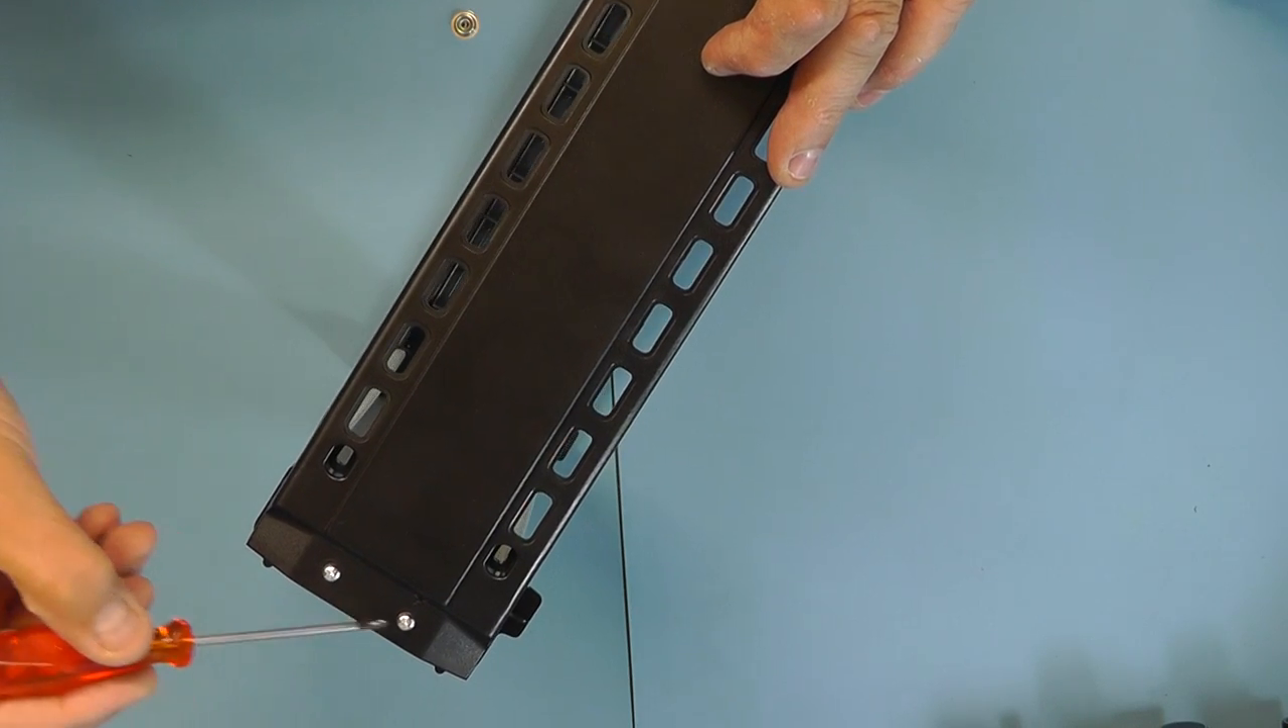I've bolted the bottom of the case on there, I've got two nut and bolts there drilled through and bolted through to the inside.